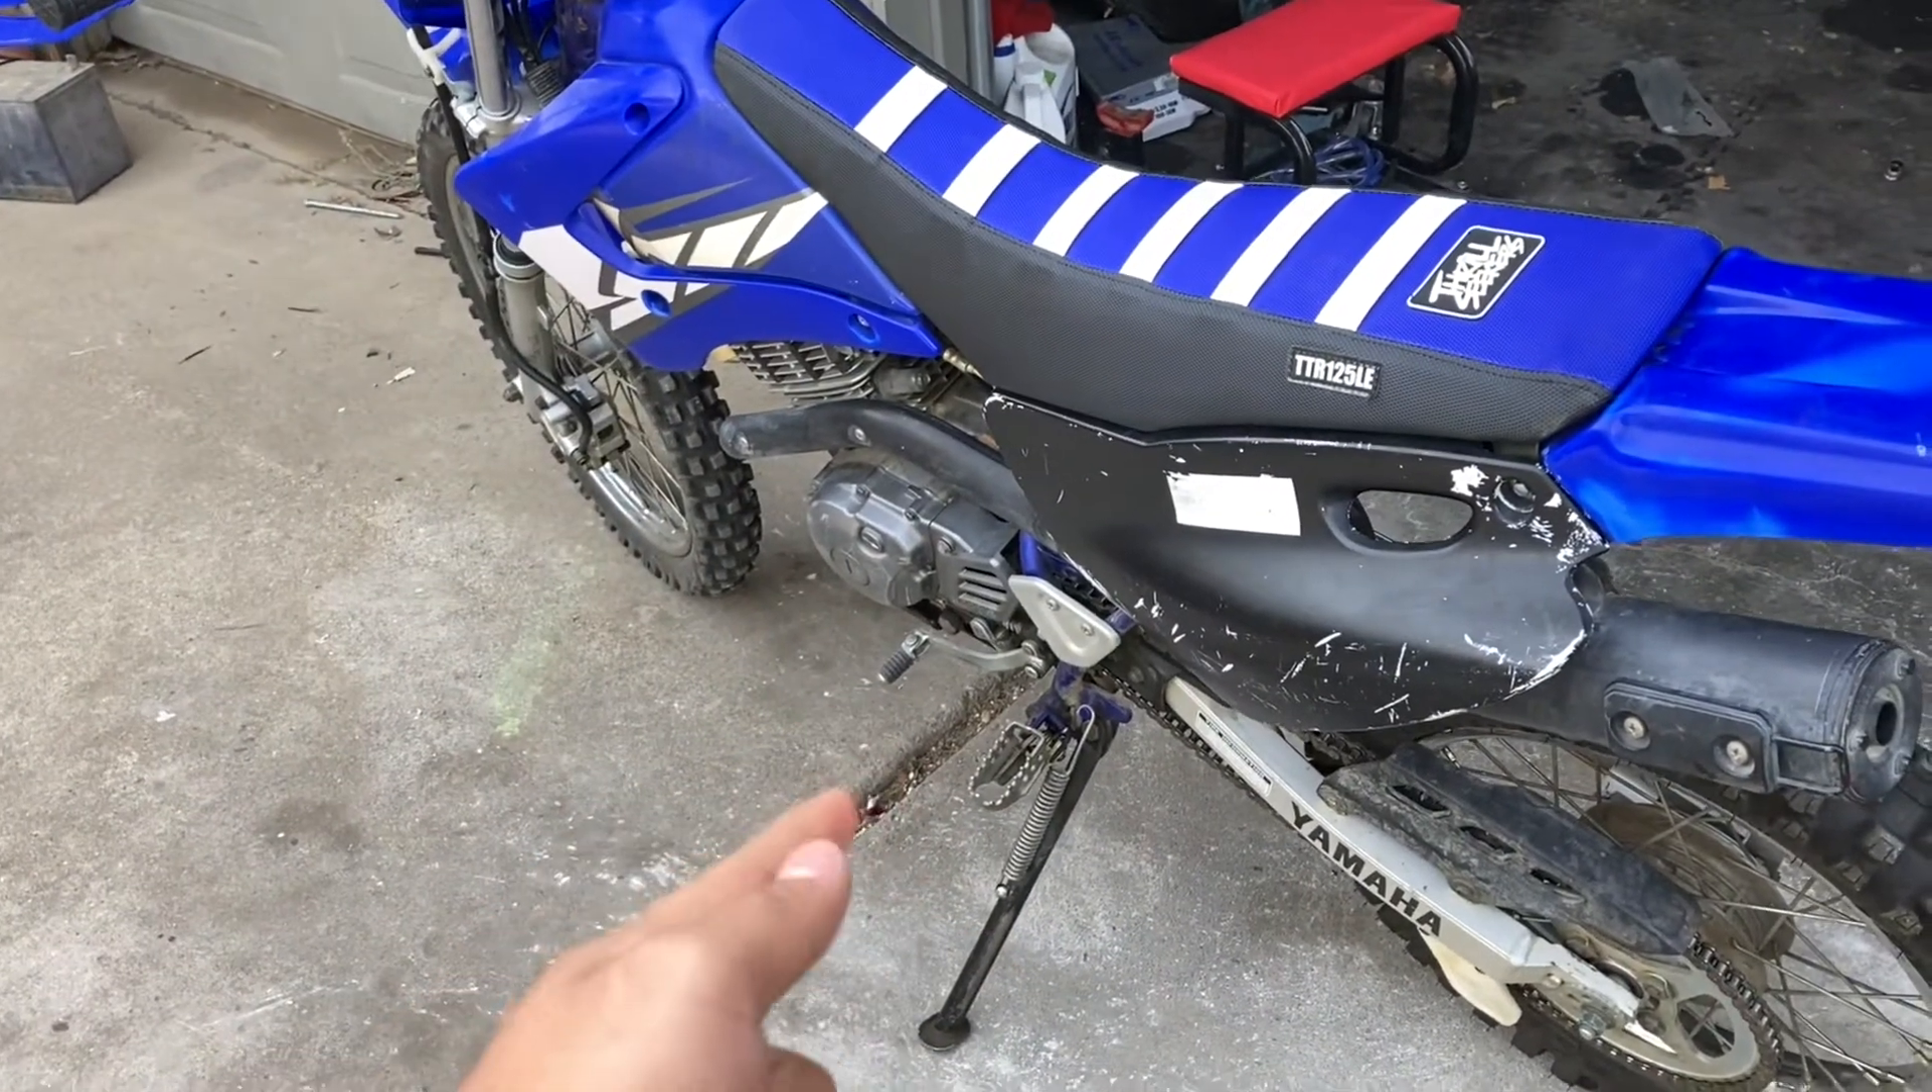And we also installed a new Thrill Seekers seat cover and we got the custom badge on the side of it, looks really clean and it'll match the graphics that we have lined up for it.